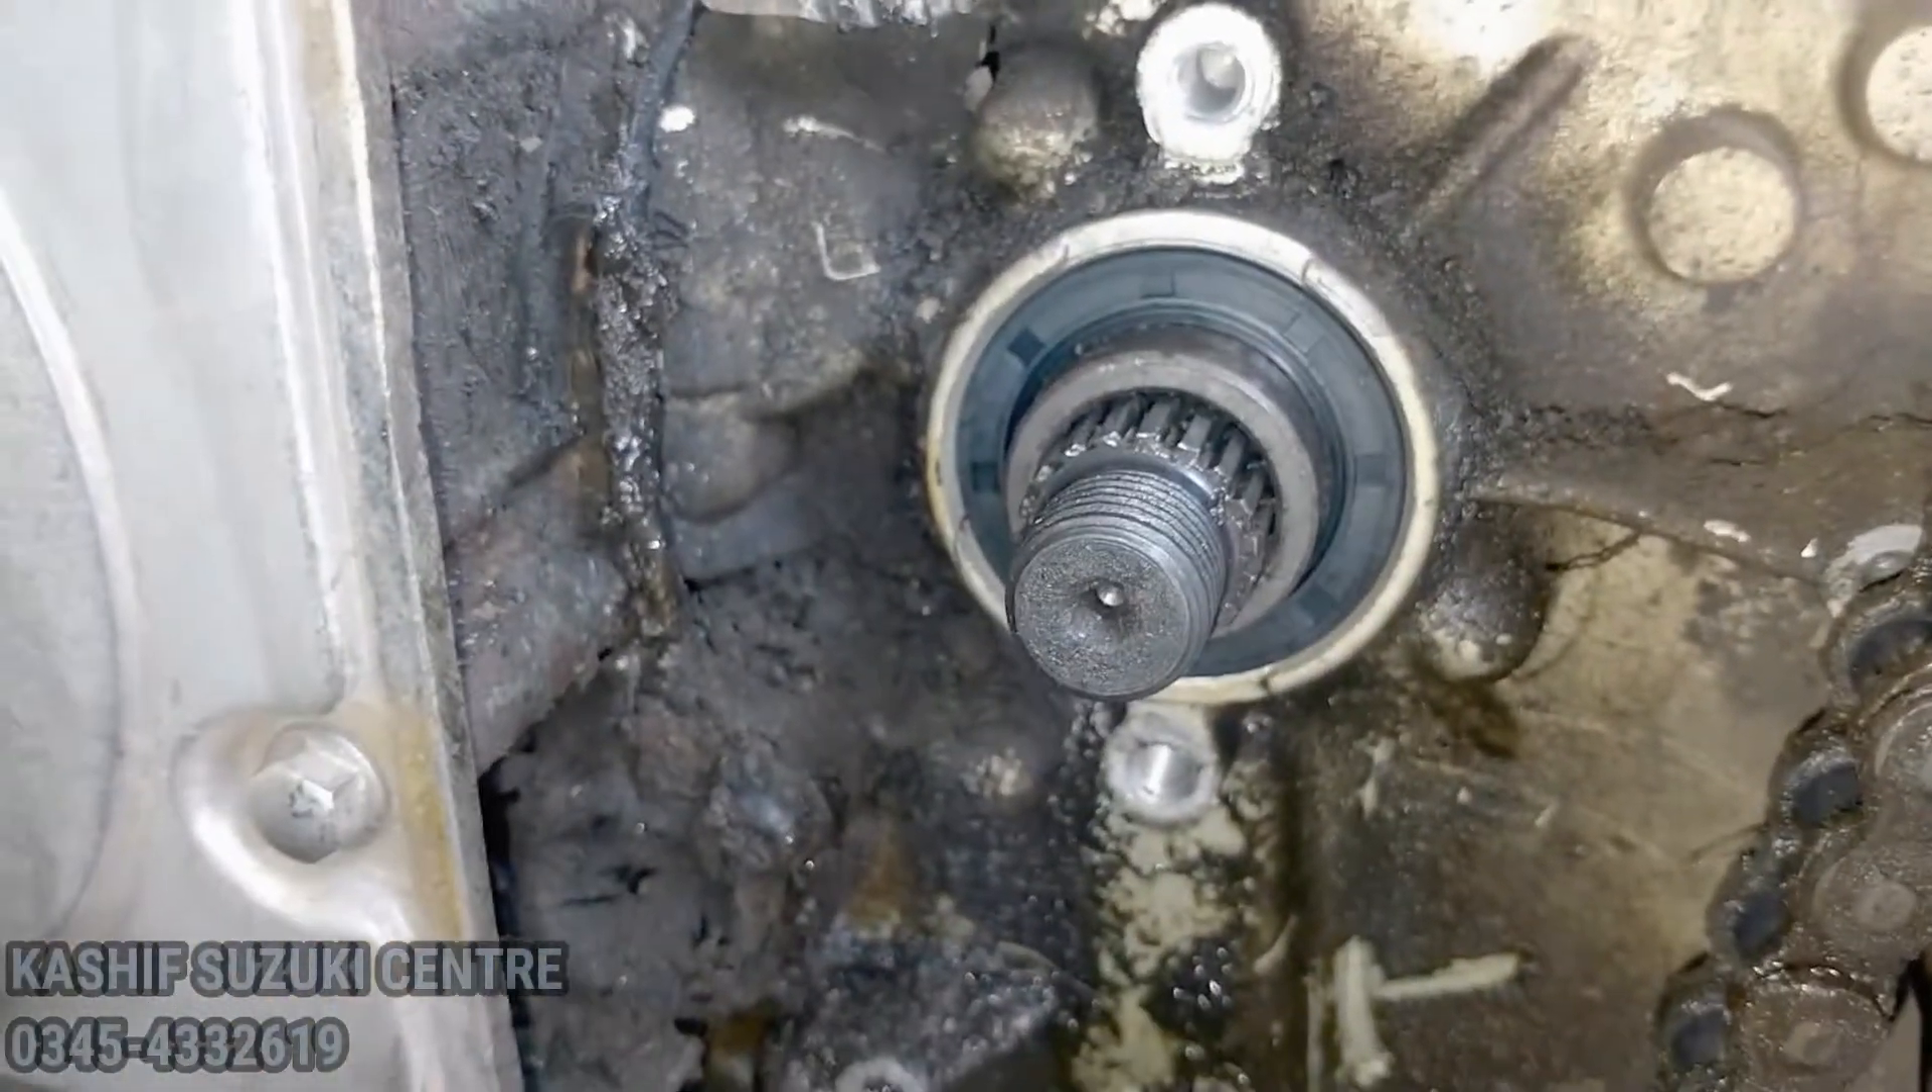तो जी दोस्तो अब ये हमारी सील लग चुकी भी है।